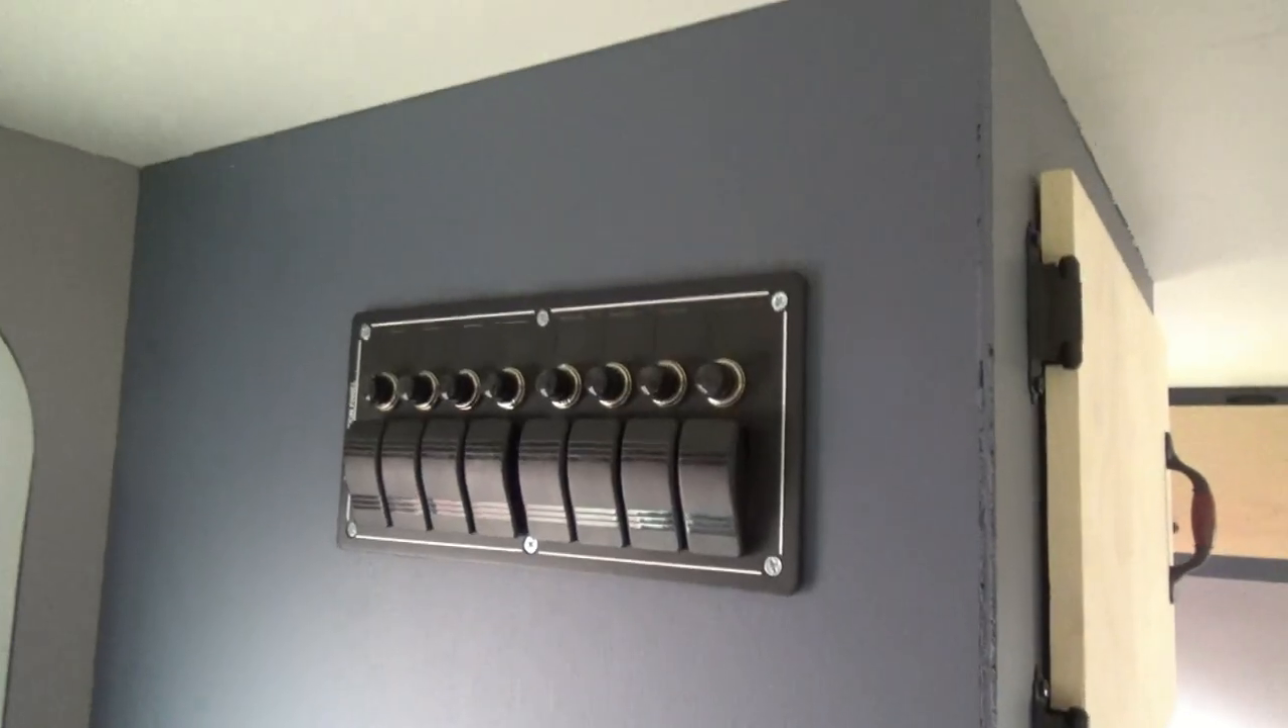Okay so we have our switch panel installed.